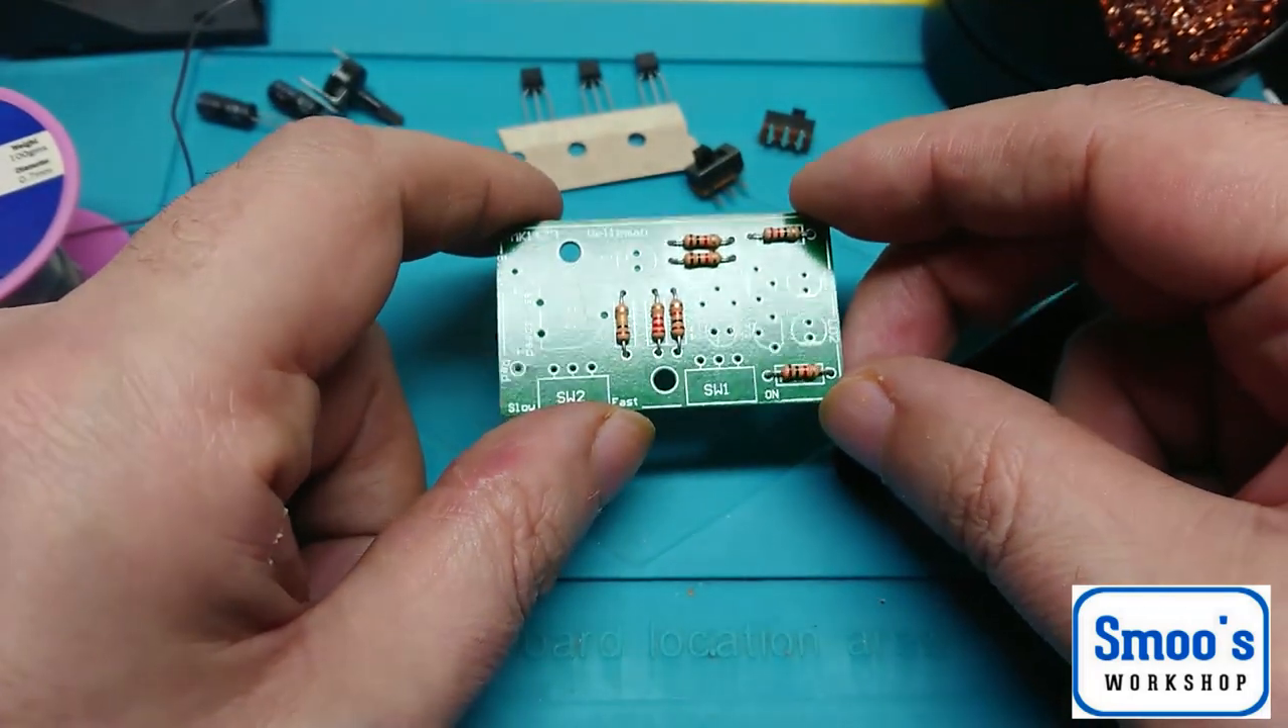Right, so, we have all the resistors fitted, which is lovely.